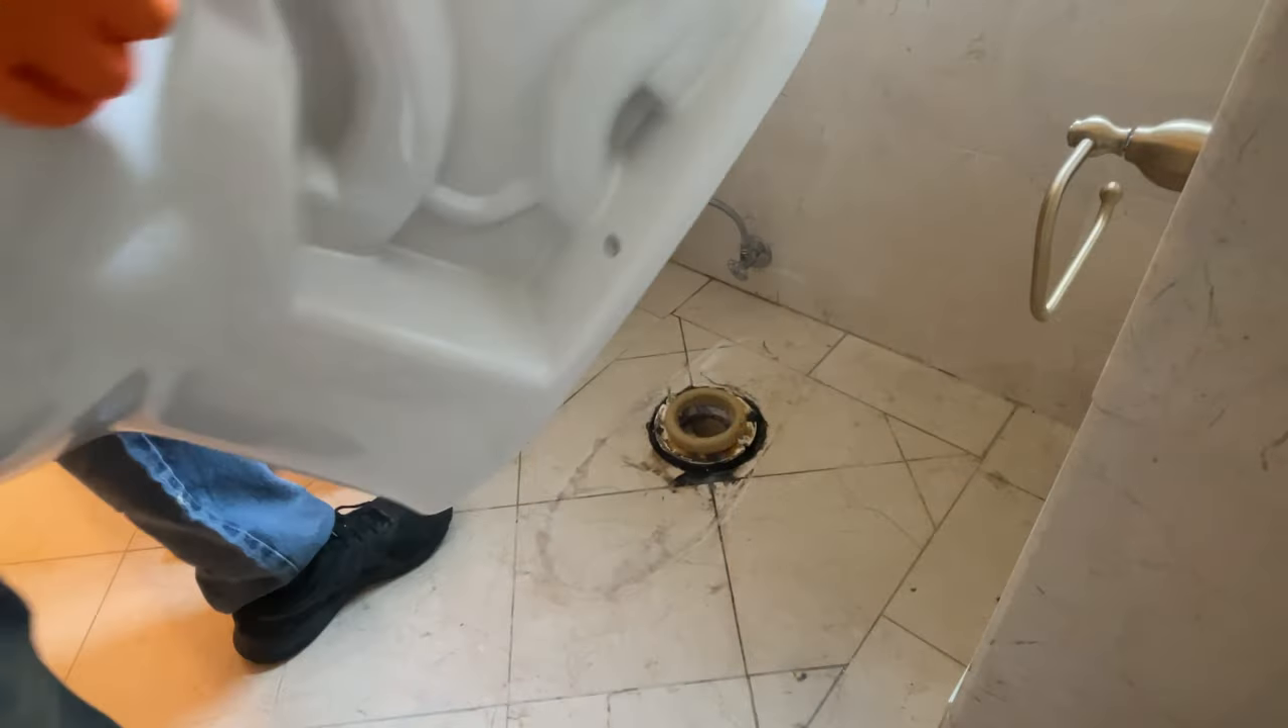Now you'll notice I already have my wax ring on.